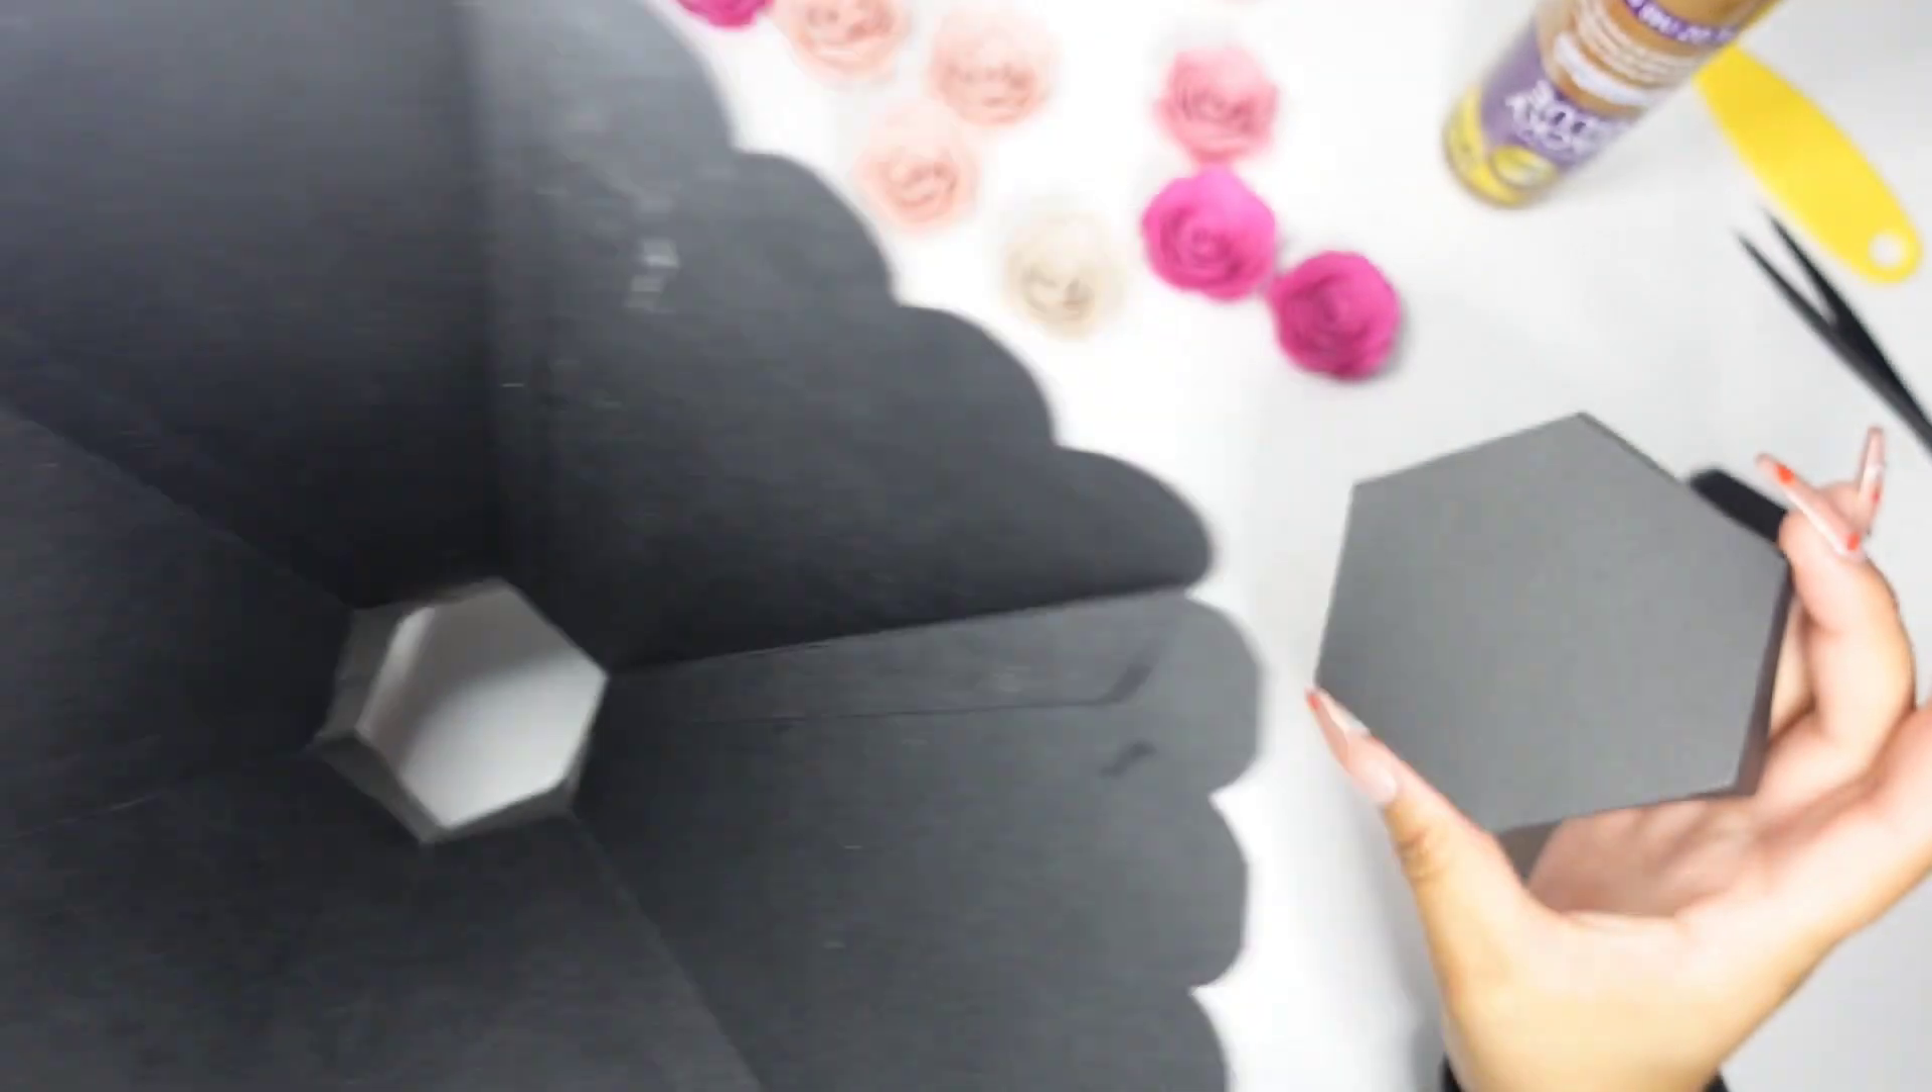But as you can see, the hole in there is very small compared to this.